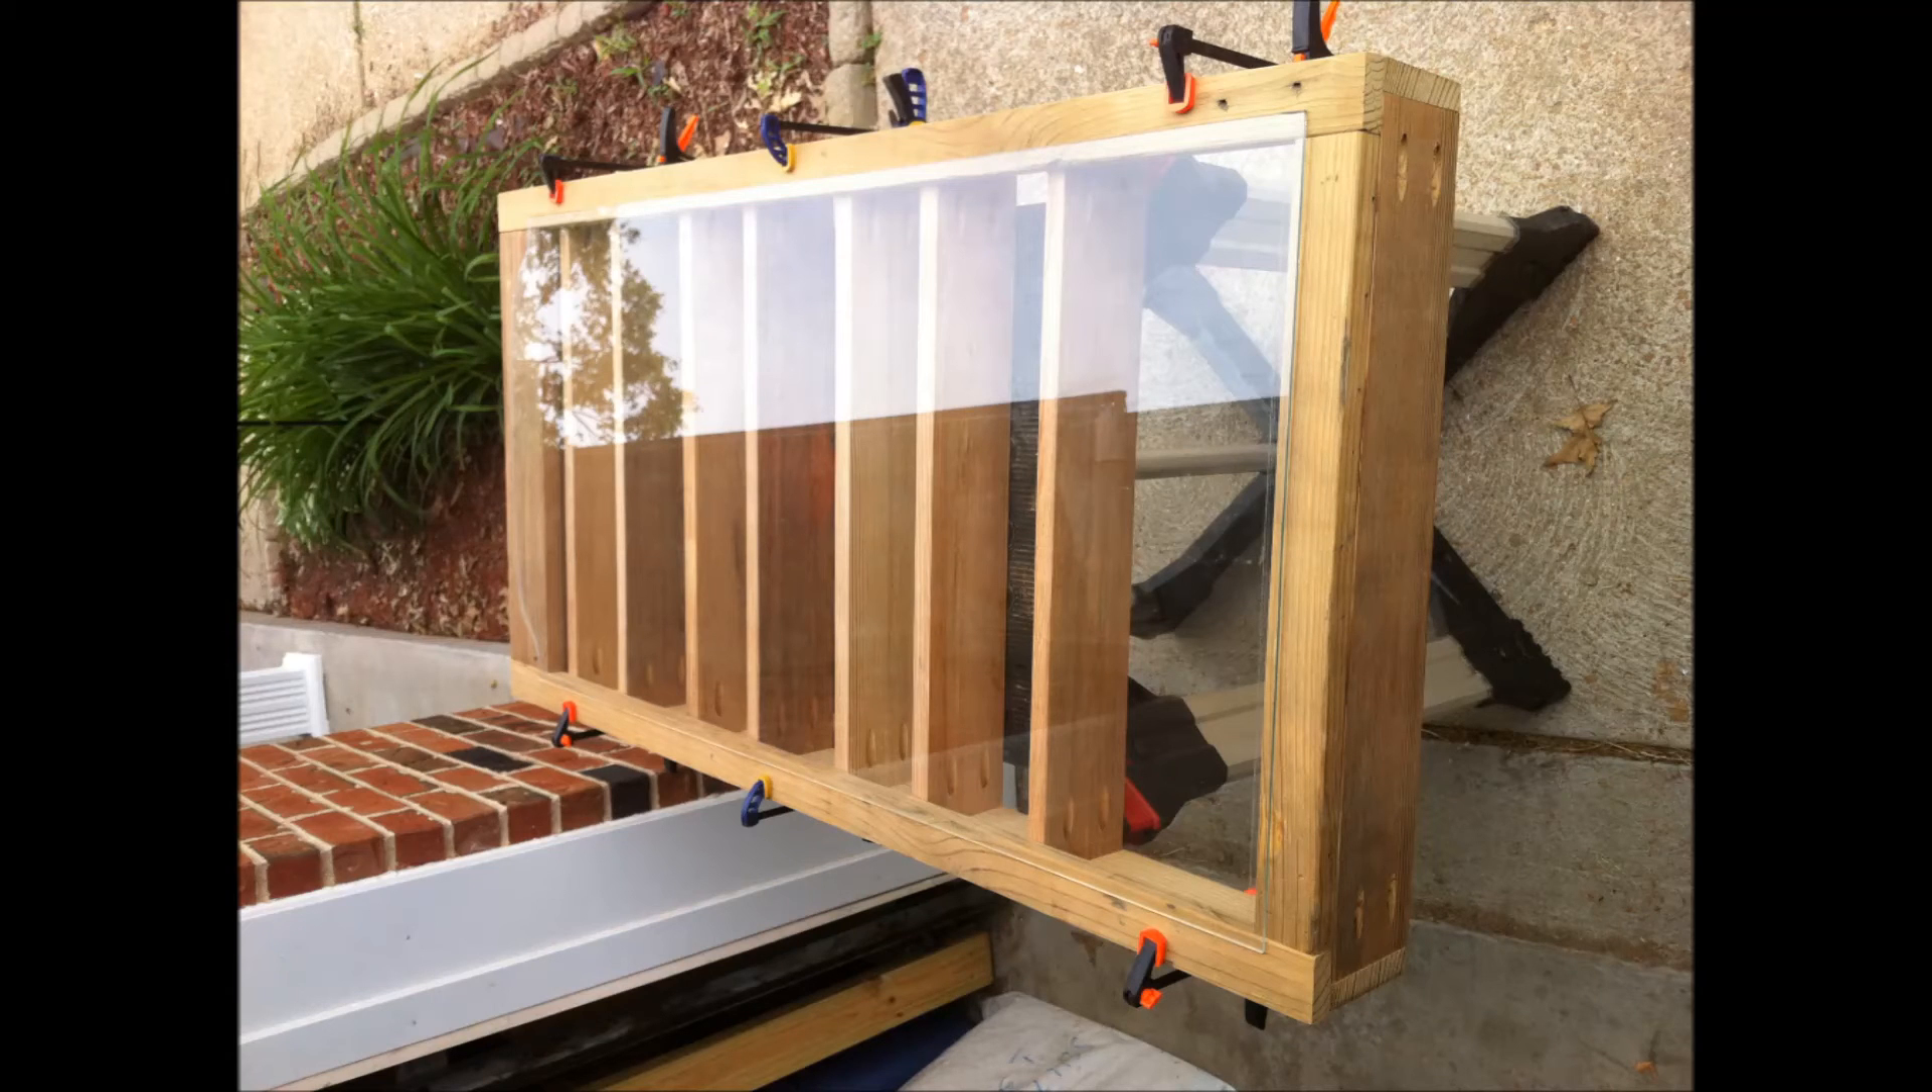Here I have the cabinet together.